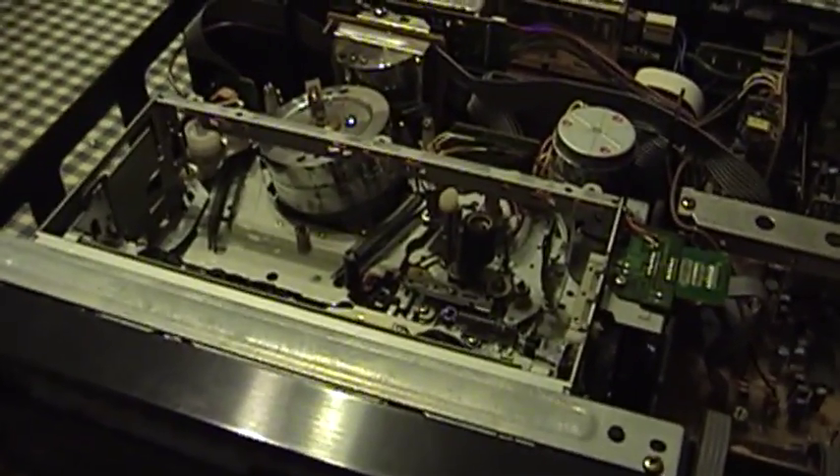Alright, here's a cover off the VCR.